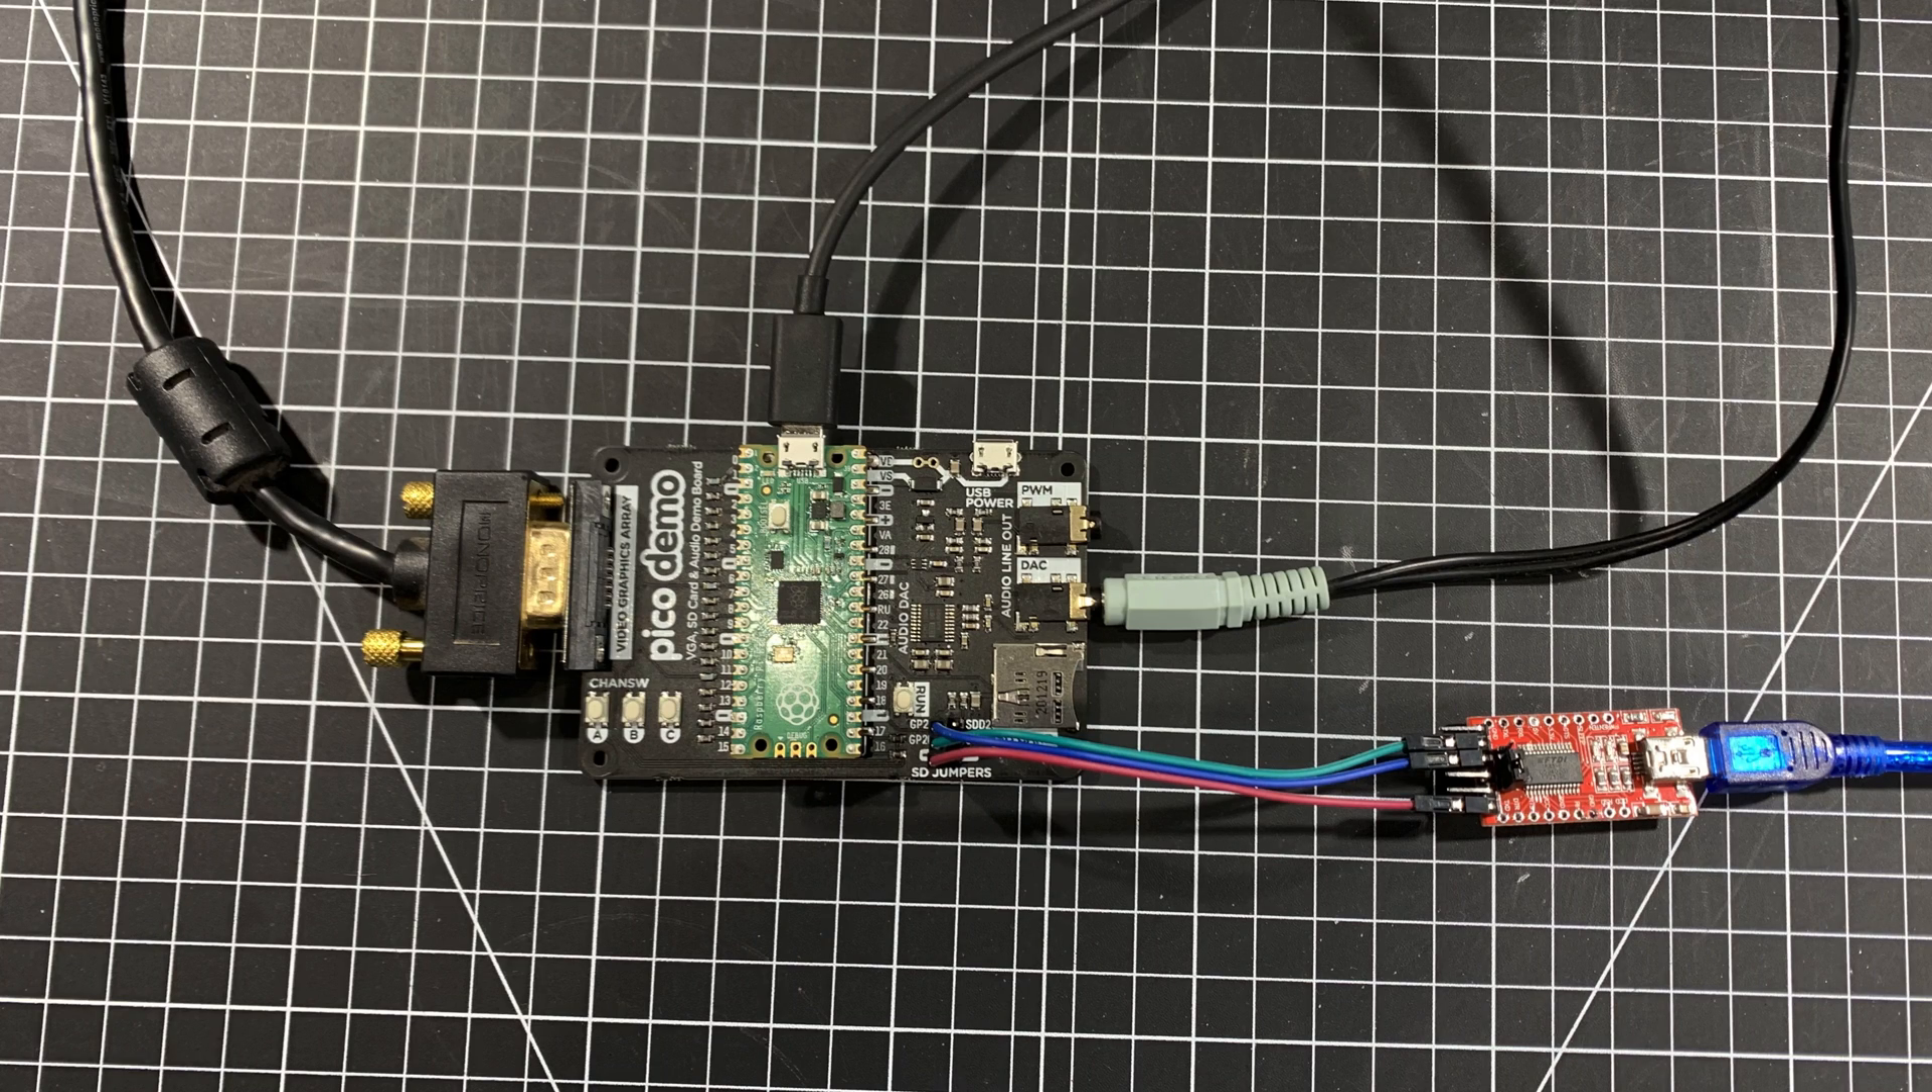So, this is what the board looks like all kind of hooked up.